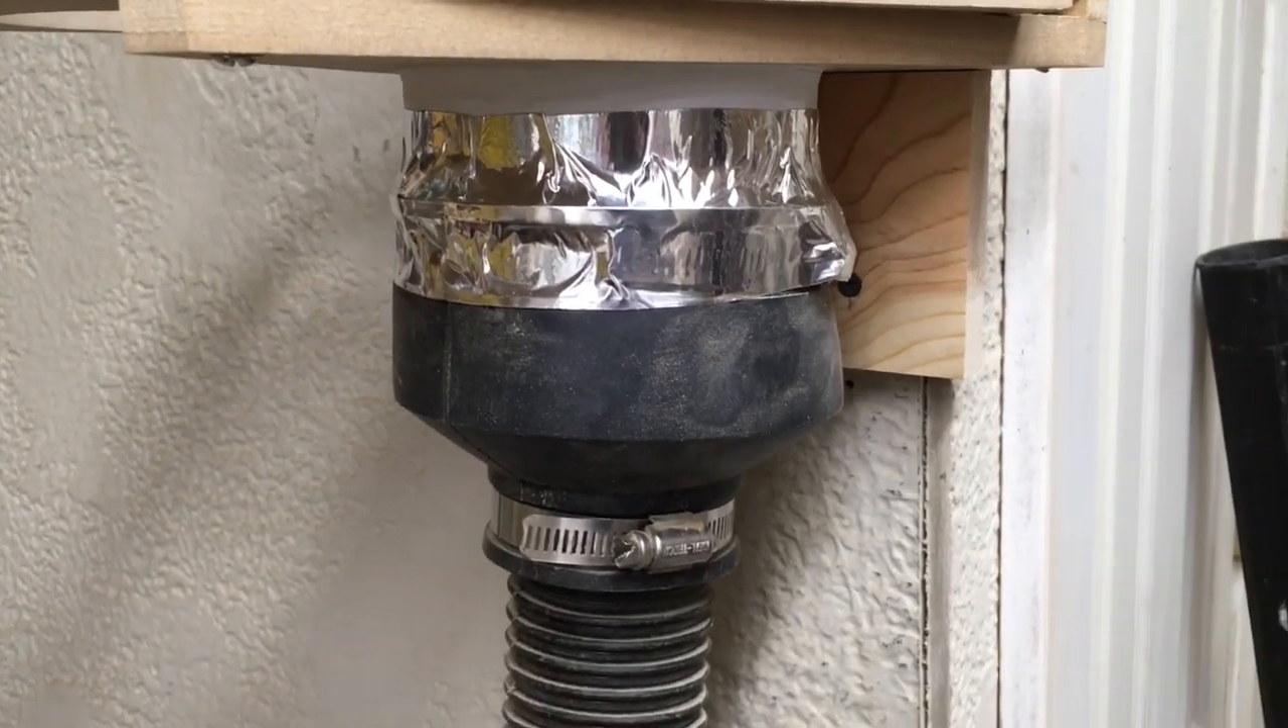Okay this is the way I currently have it where the adapter is just fixed to the blast gate and it's taped on.